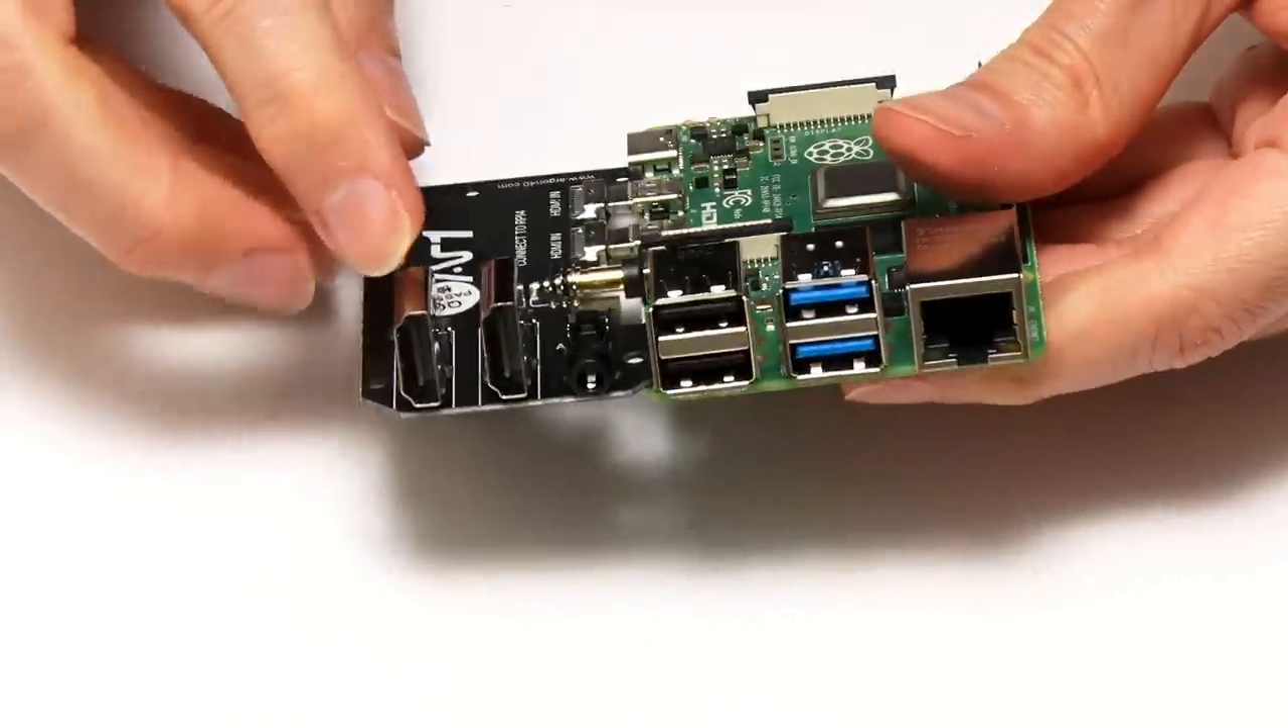And we've now got the full -size HDMI connectors on the back of the Raspberry Pi.